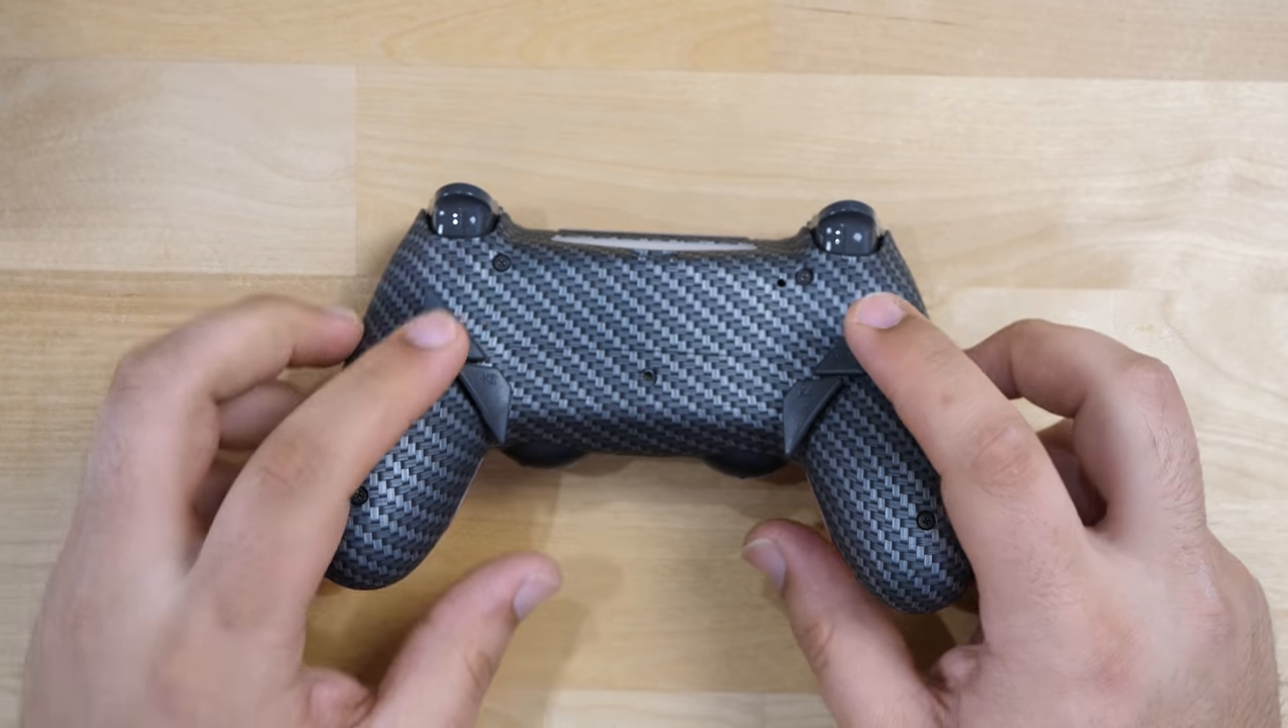We just installed the back plate with the extra buttons. We are done.